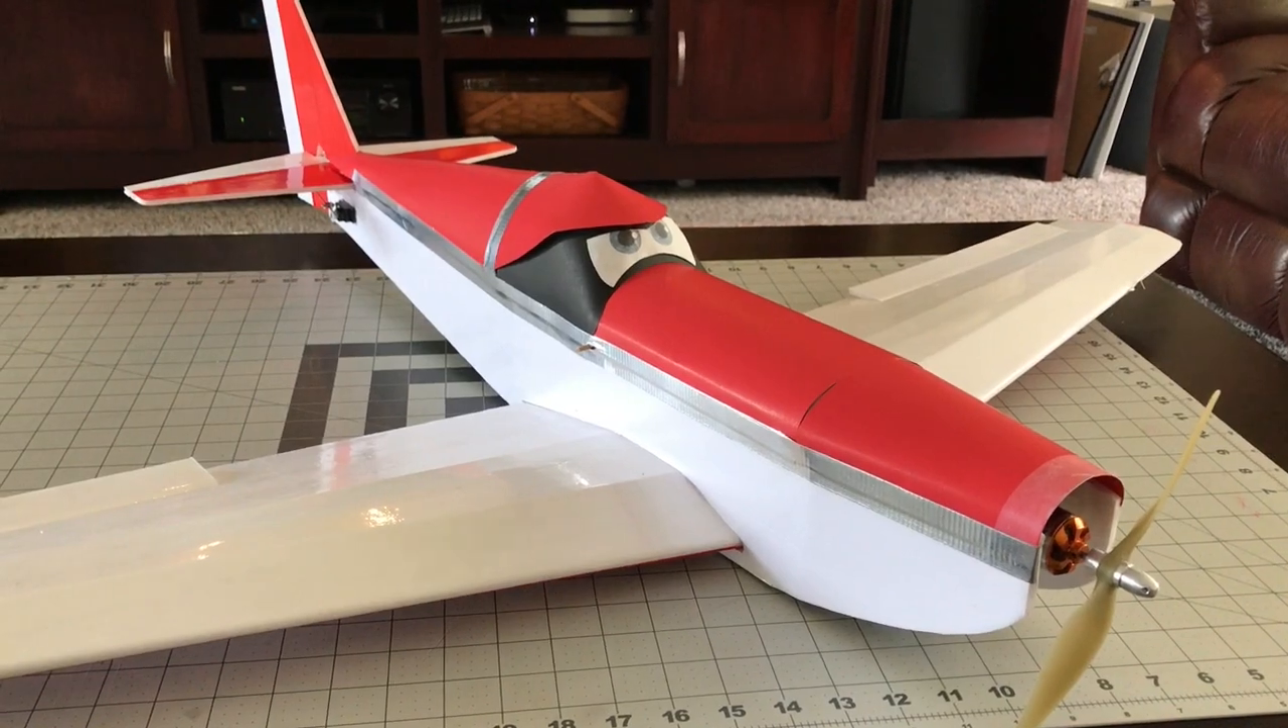Notice I haven't put the landing gear on yet.